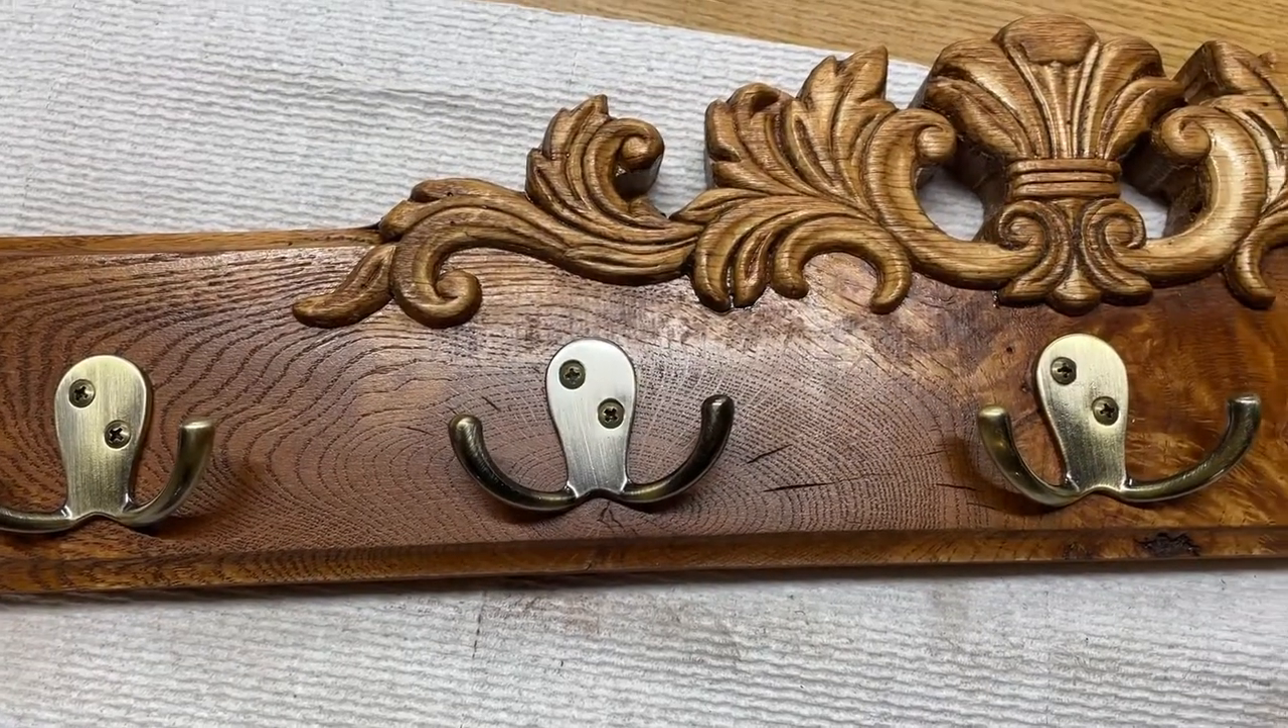So after assembling the hooks and putting the wax on, this is what it looks like.